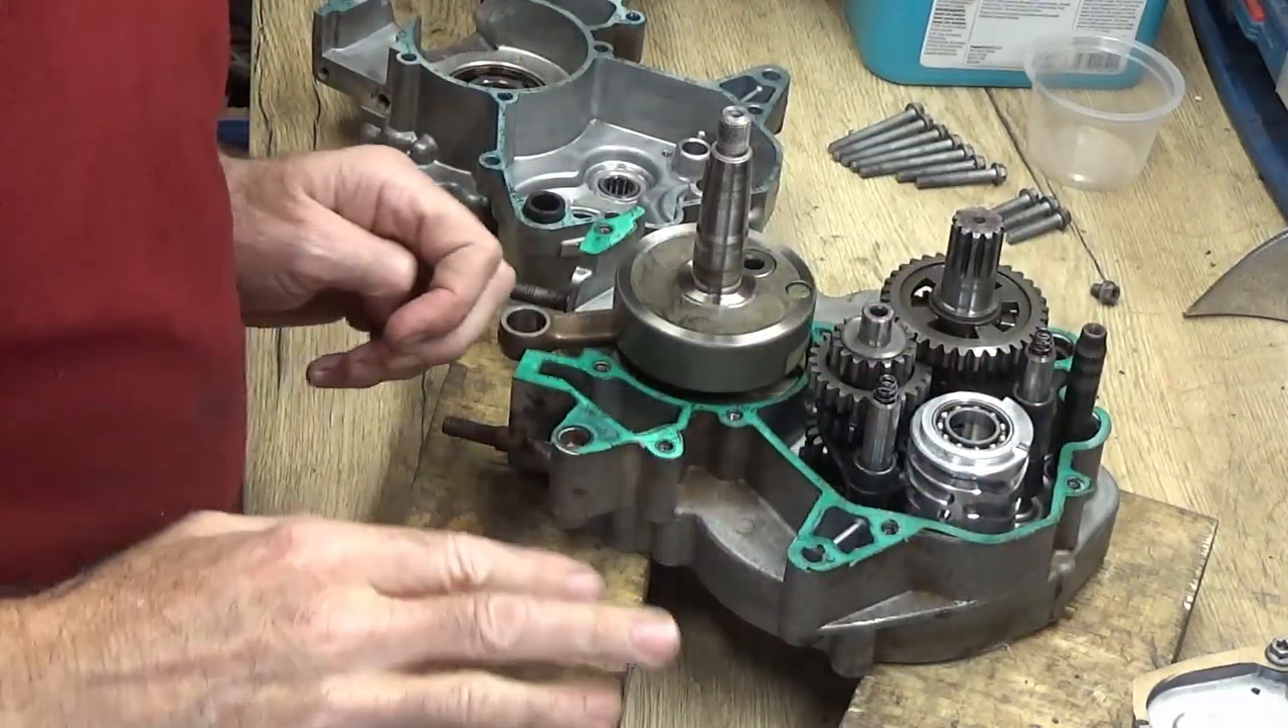So, I've put the gasket in place.